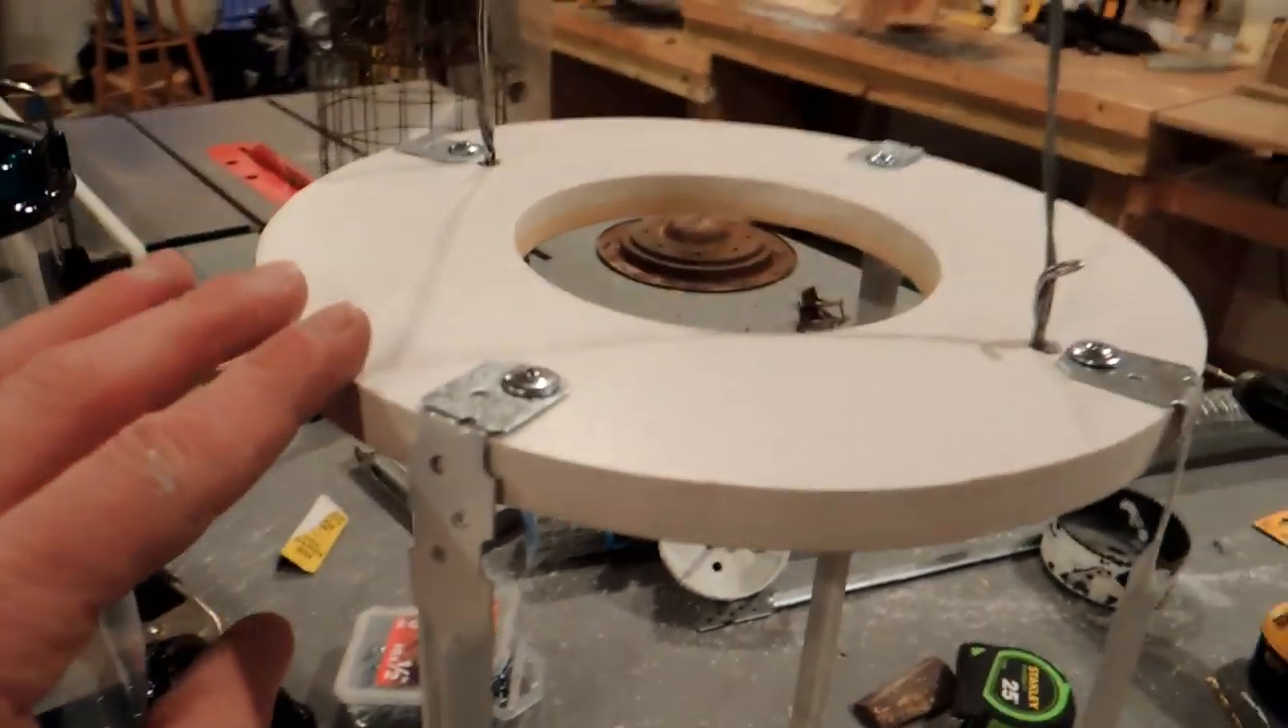Okay, now you can see the frame all together. So I have them screwed into the top.